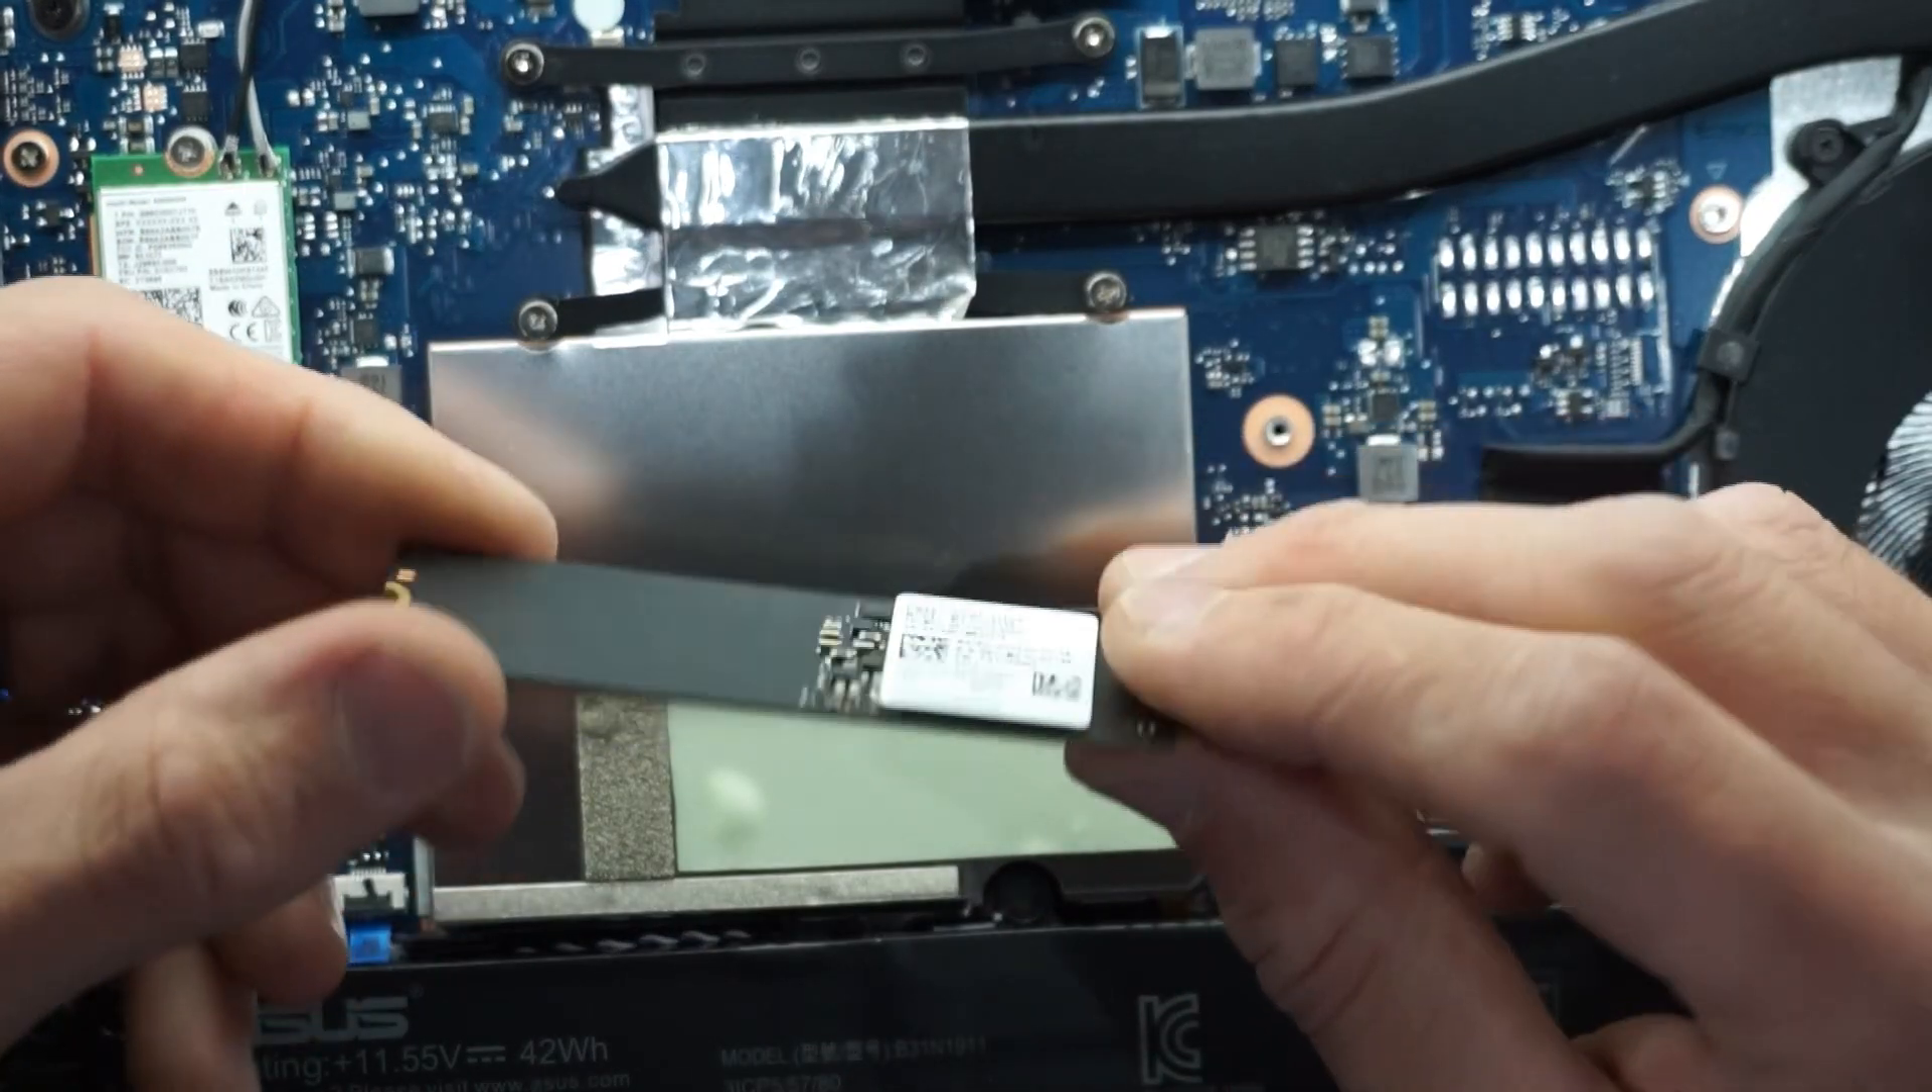And we've removed one NVMe SSD.